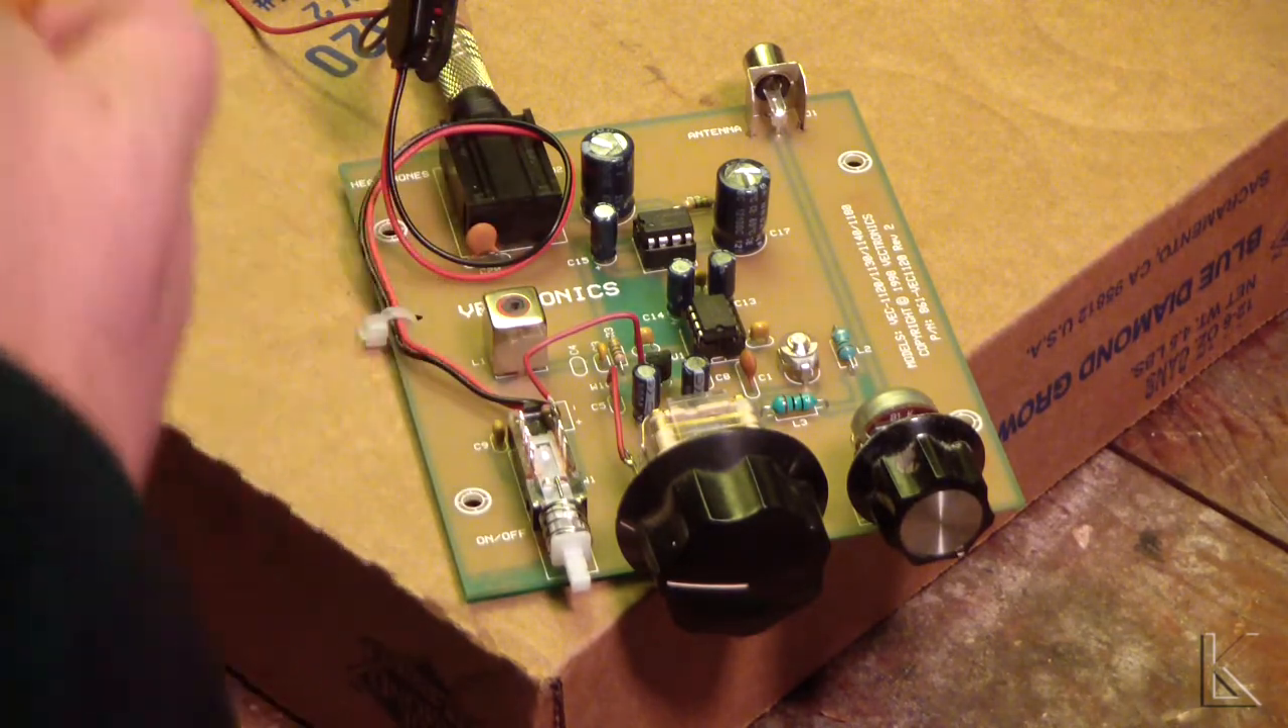And I have hooked up power and a speaker. I haven't hooked anything to antennae yet.